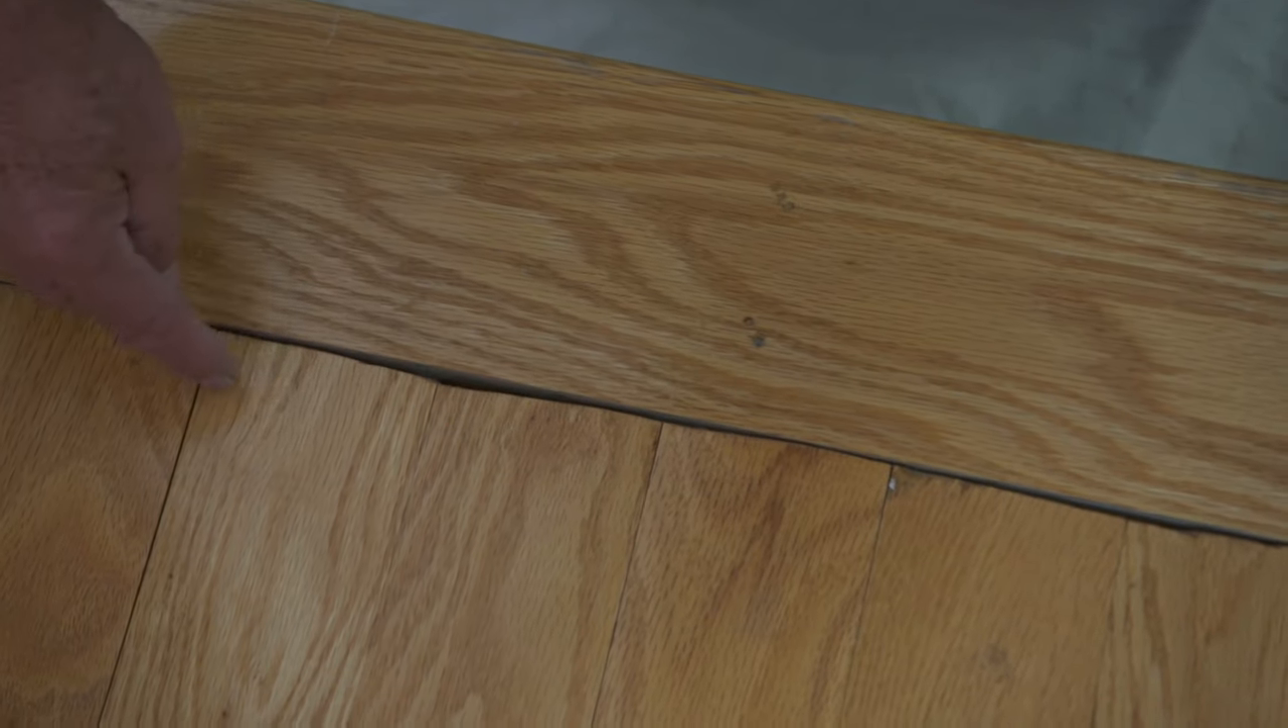Look at how bad that joint is right there. They cut the ends of these floorboards crooked where it met the straight edge.